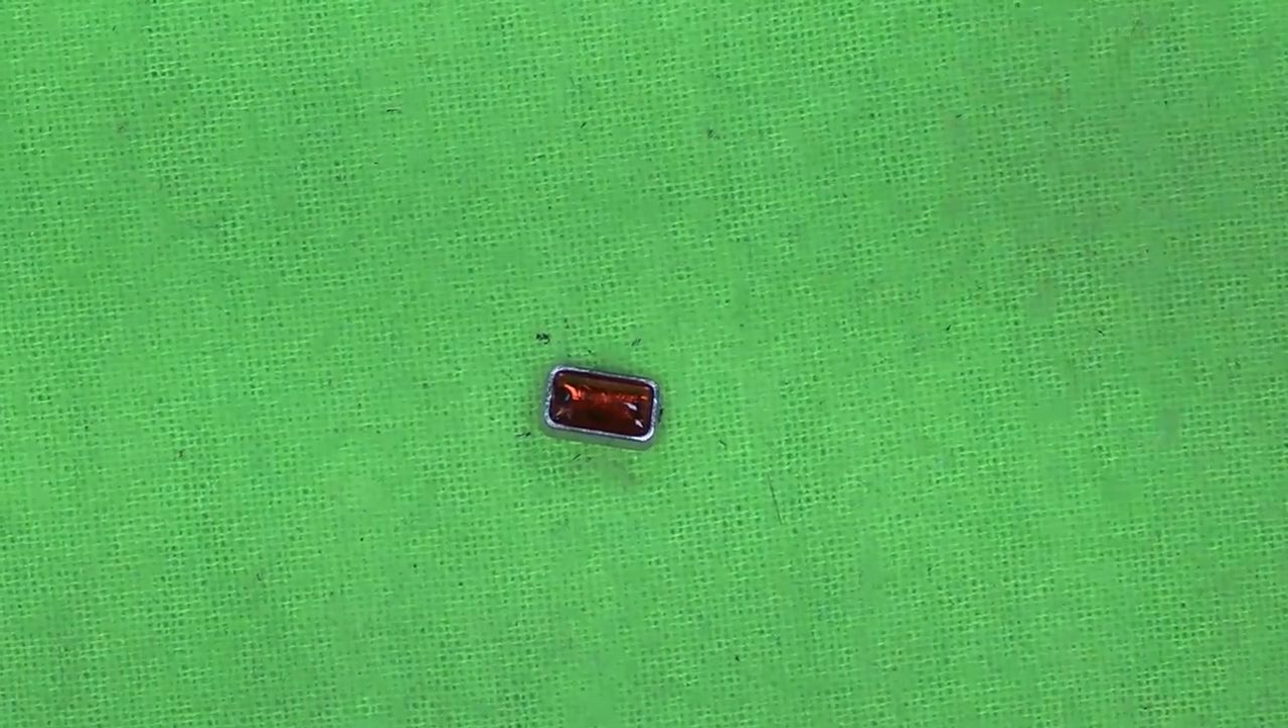So there you go. There's the lens and the lens frame all together.